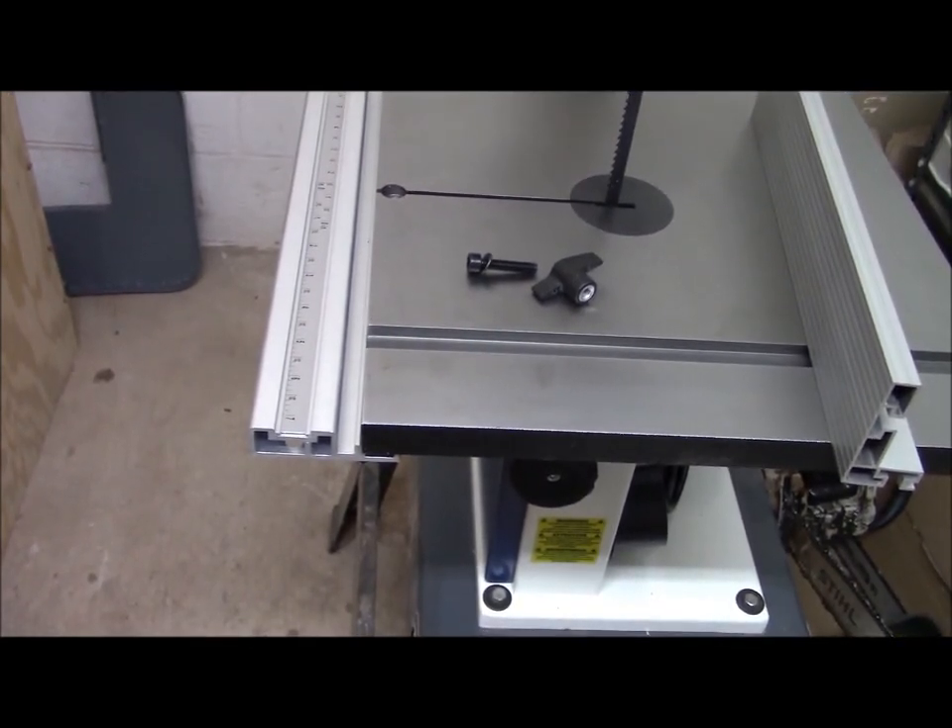Now that the table is on, we have a table.